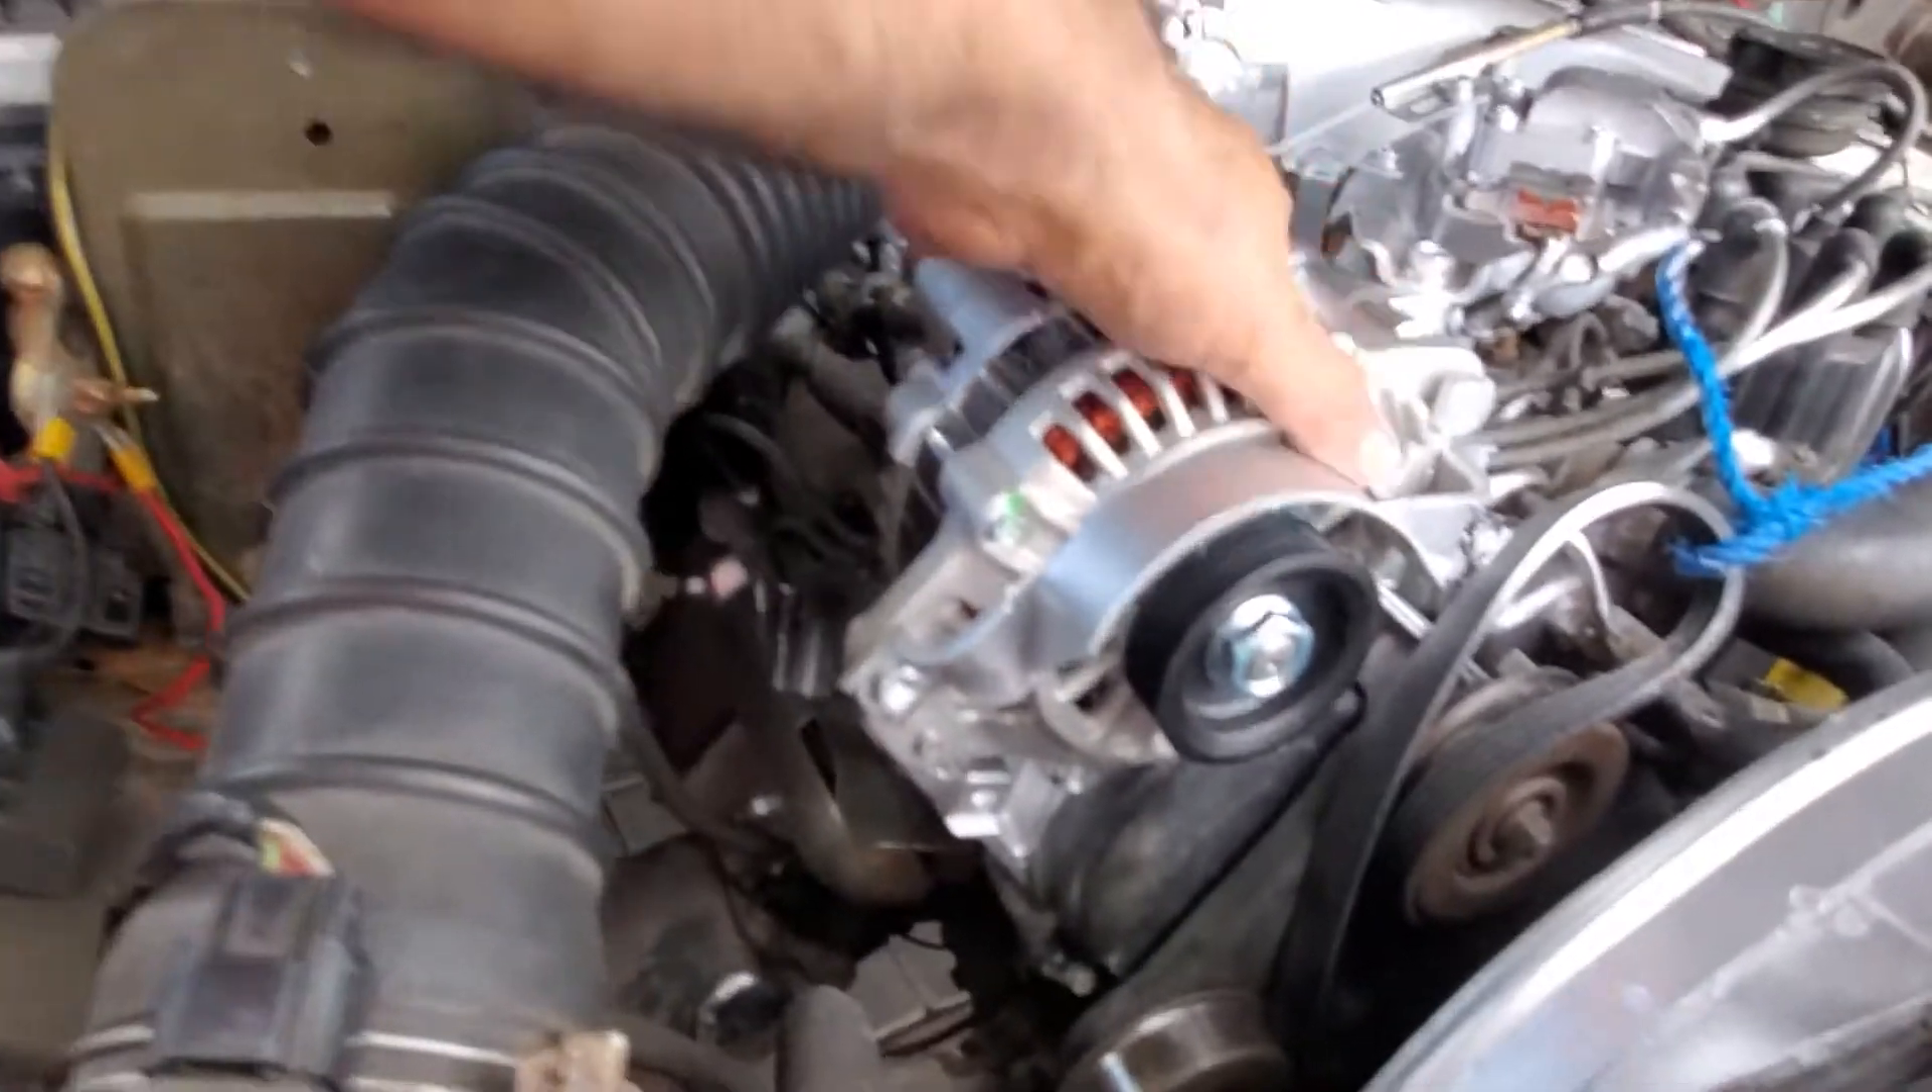Ok pueden ver ya está colocado el nuevo alternador.